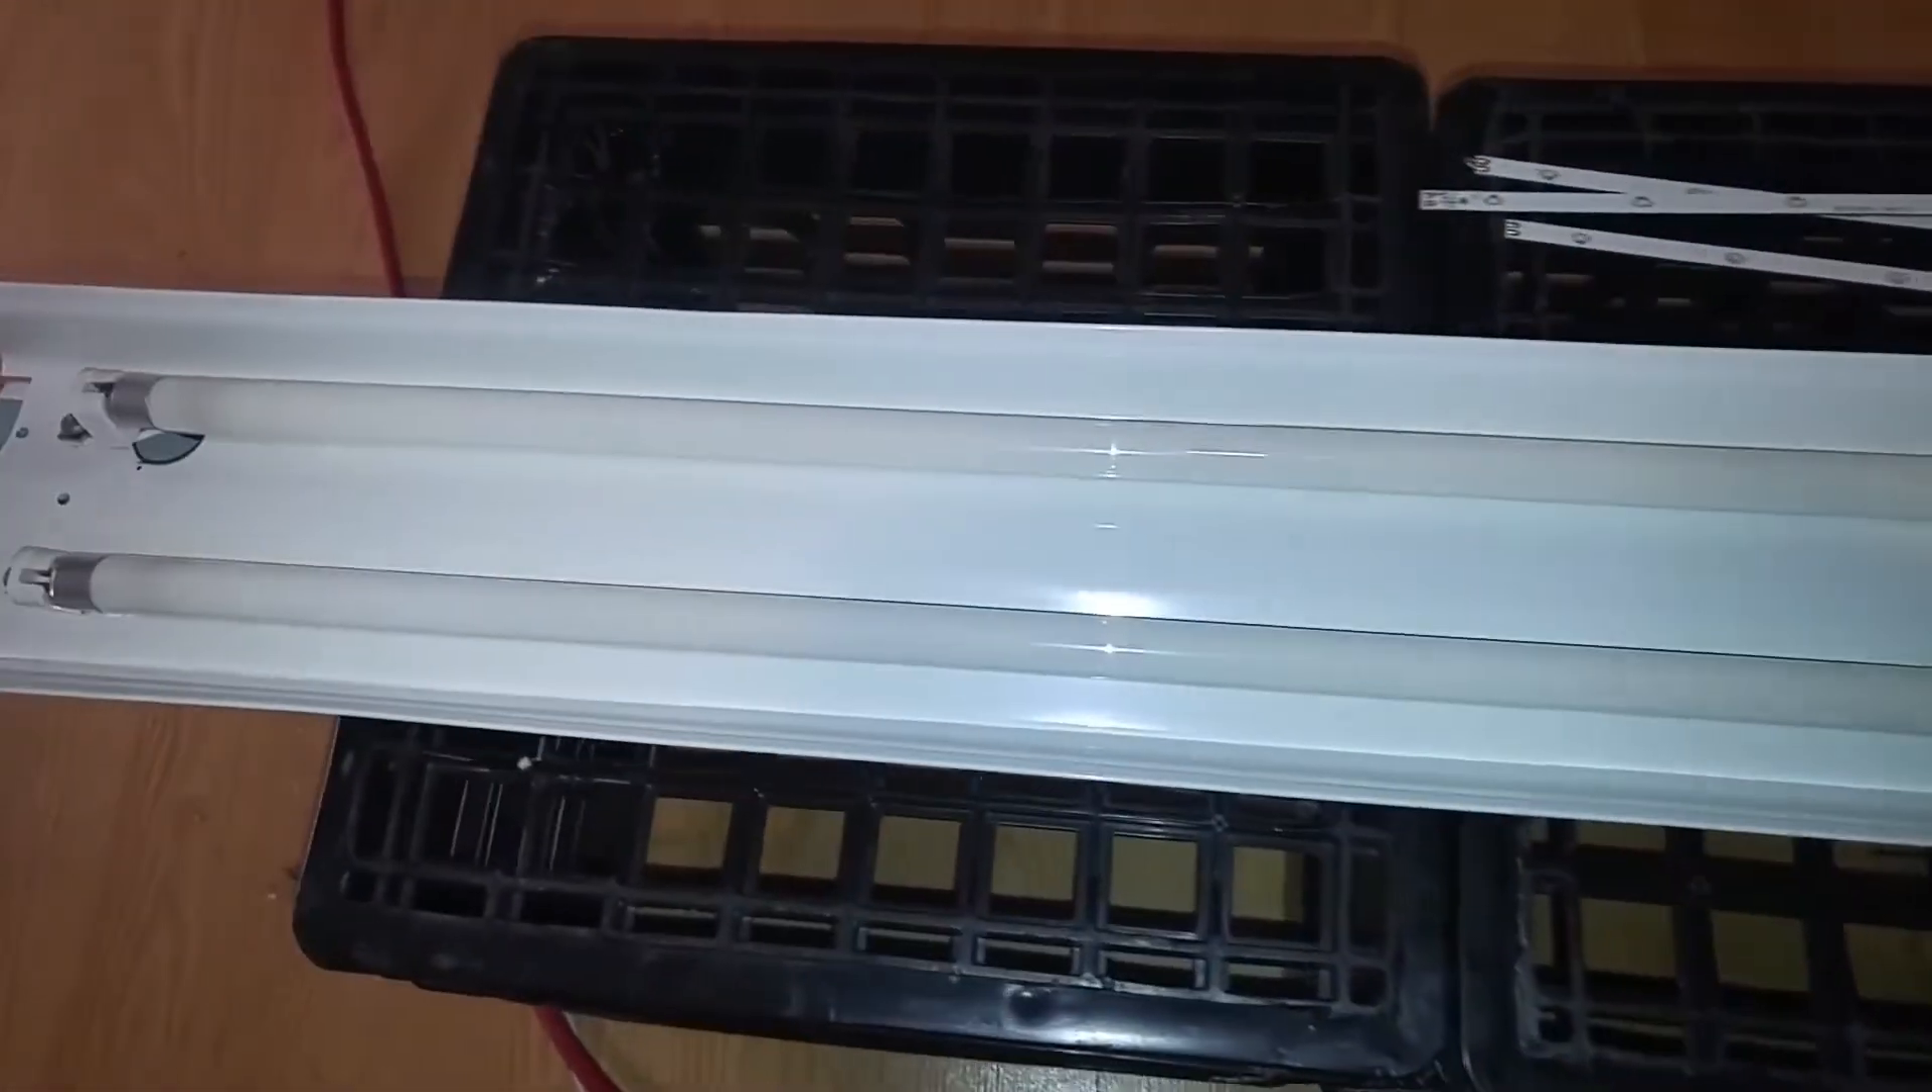Got it closed up We got our 54 watt T5 lamps in there.